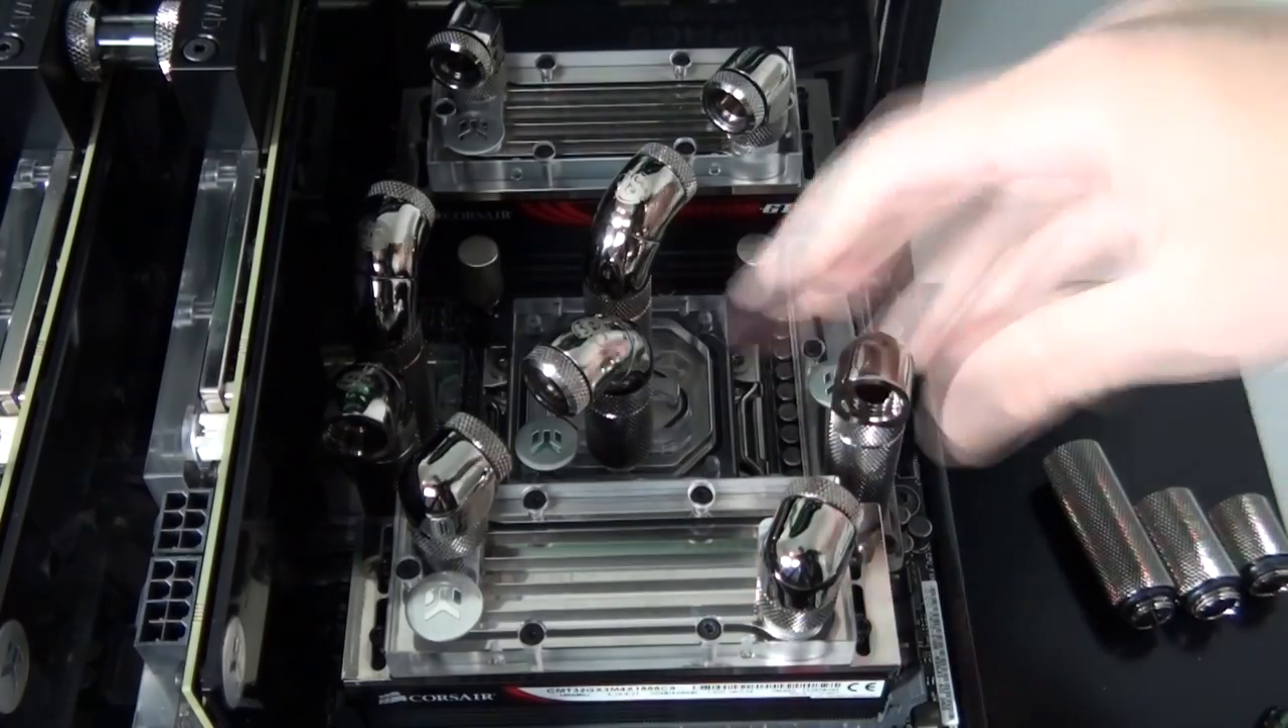I've now almost finished installing the fittings.